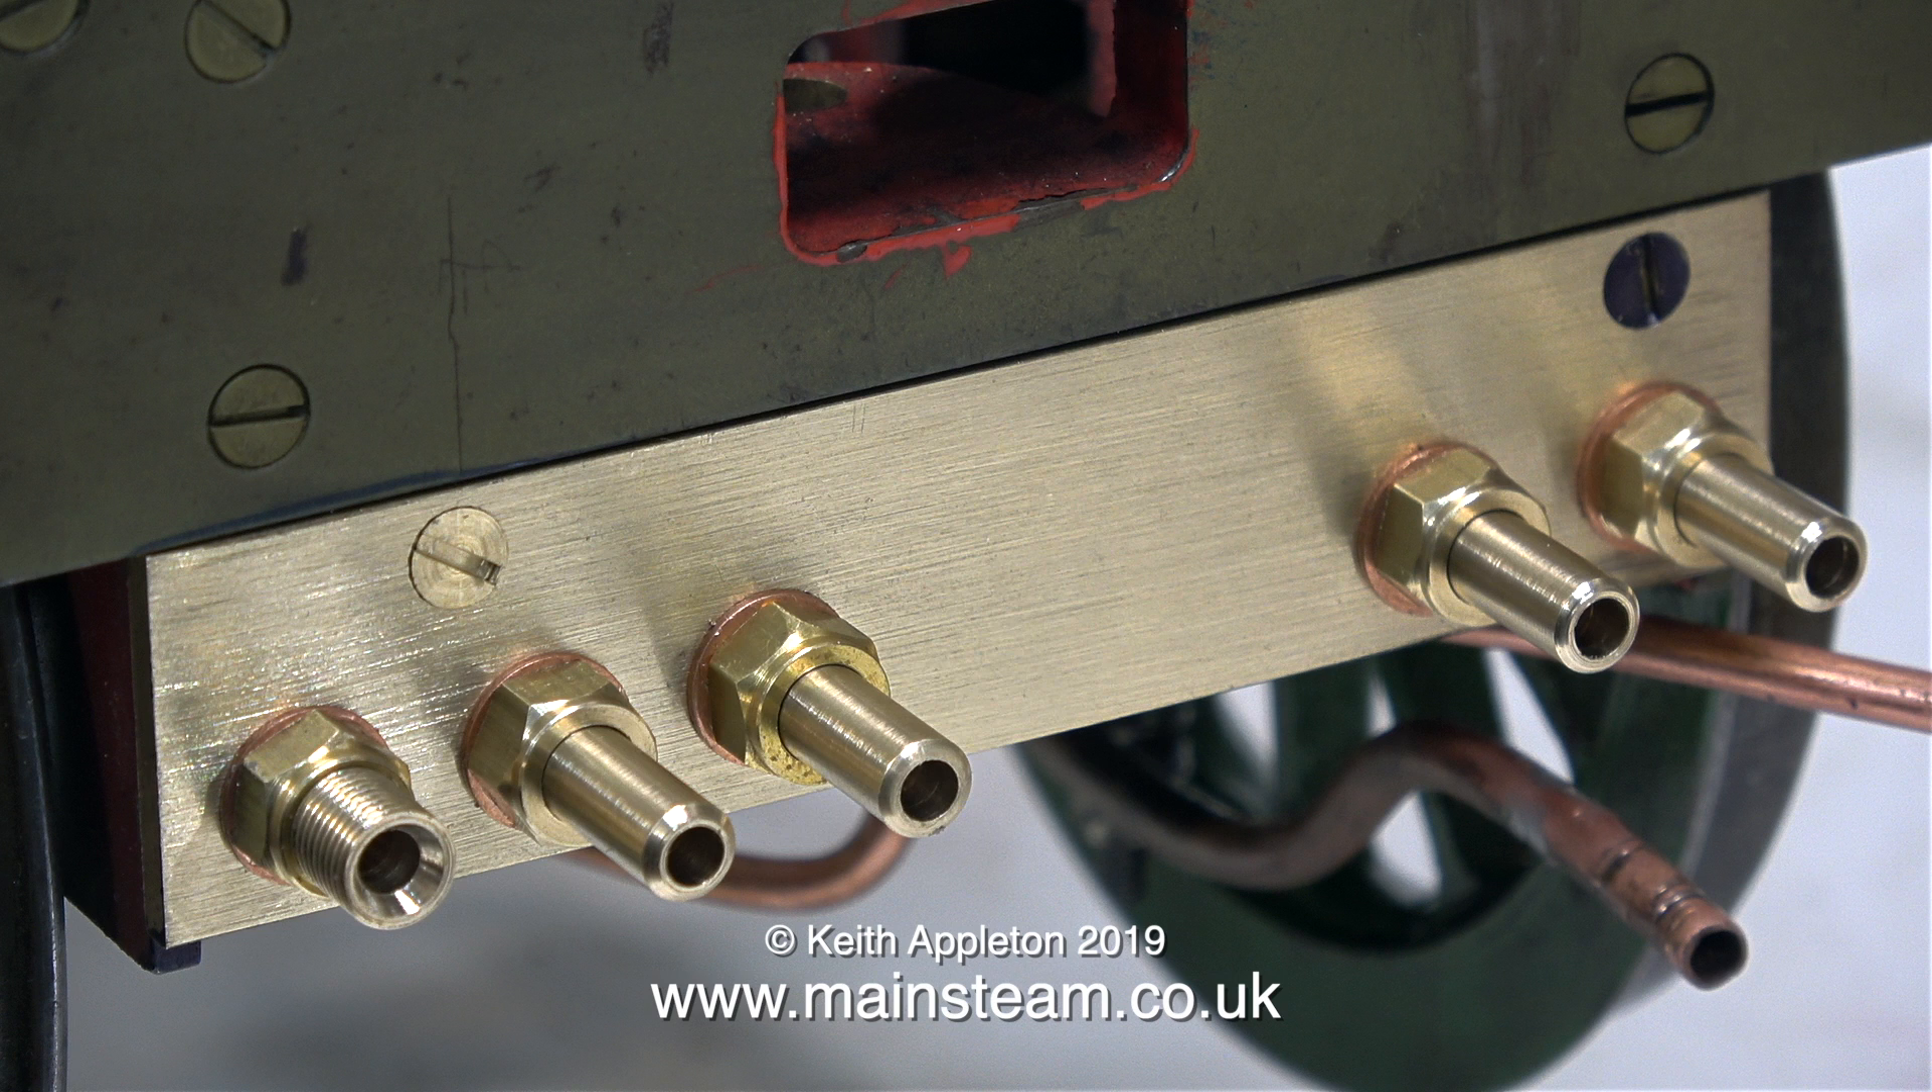I fitted a full set of copper washers to this side of the fitting, and here's the fitting fastened back onto the engine.